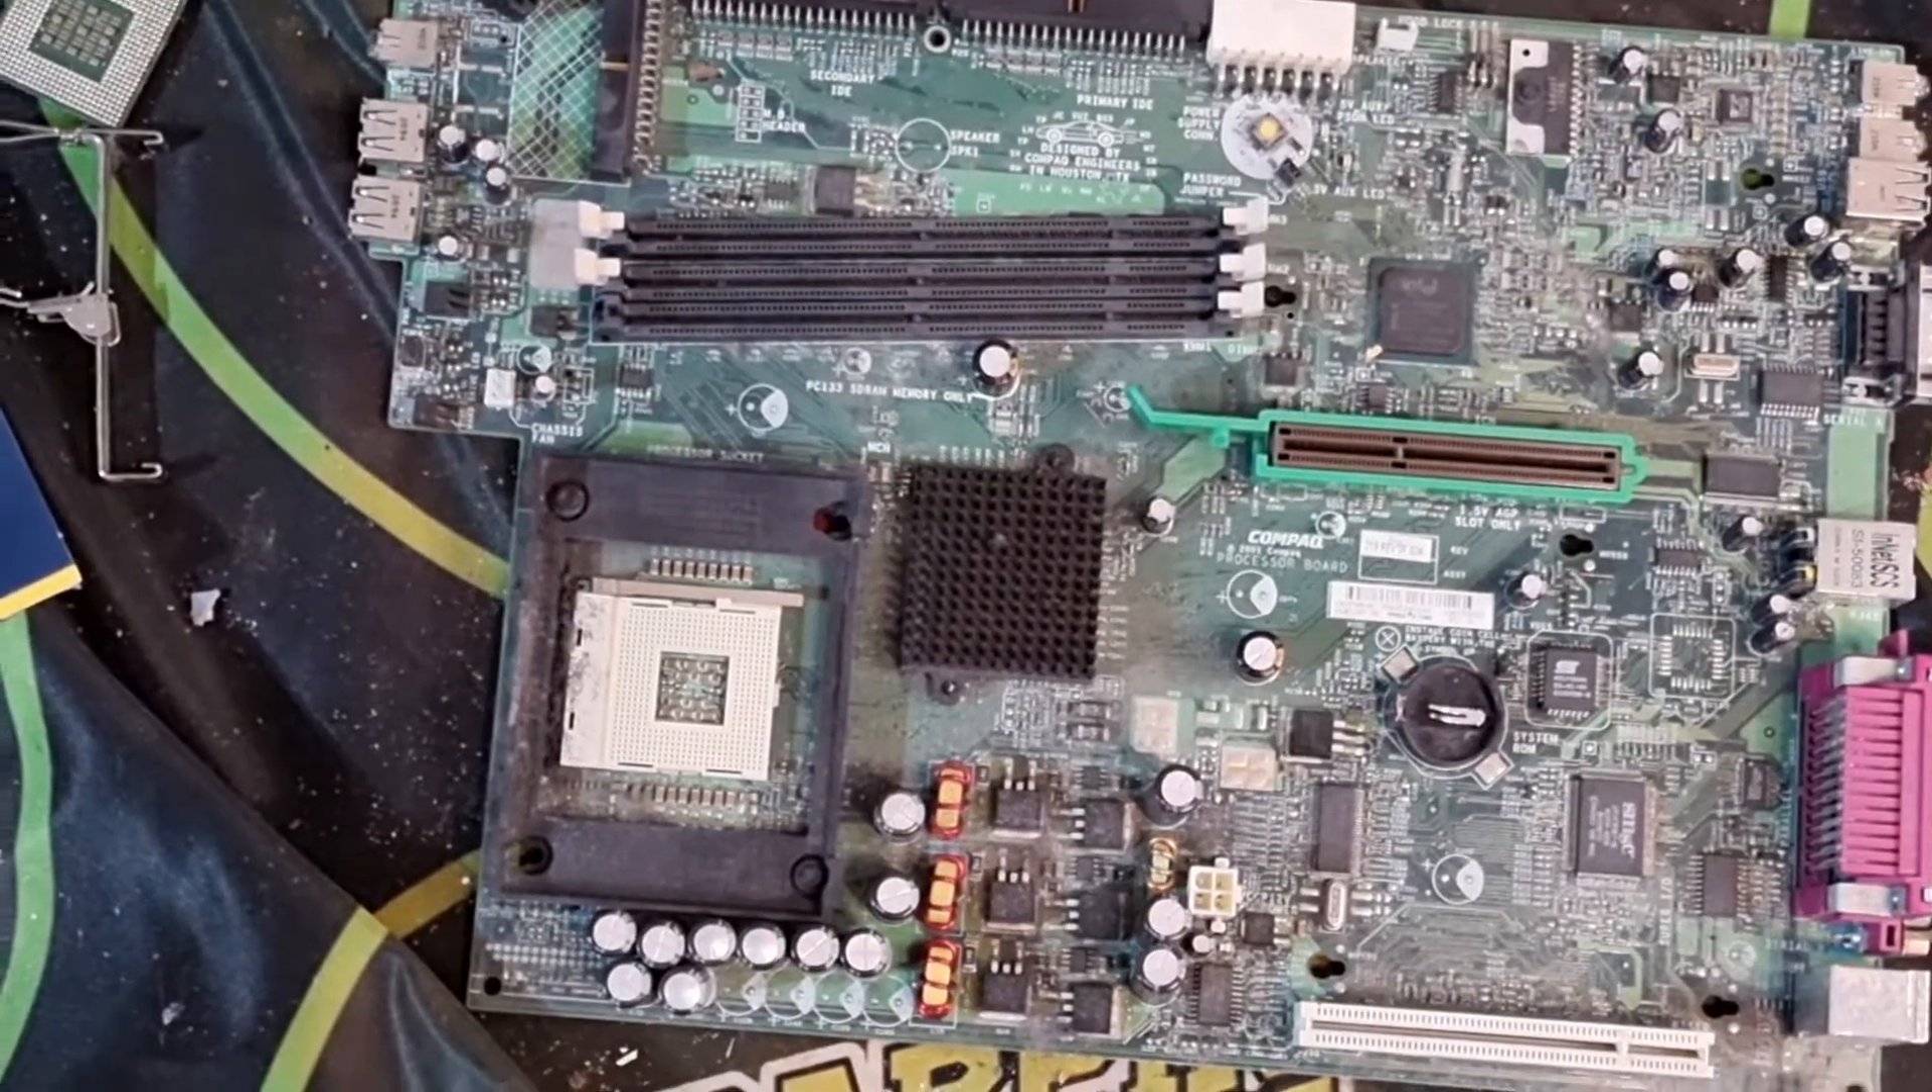Okay guys so i took out the board.